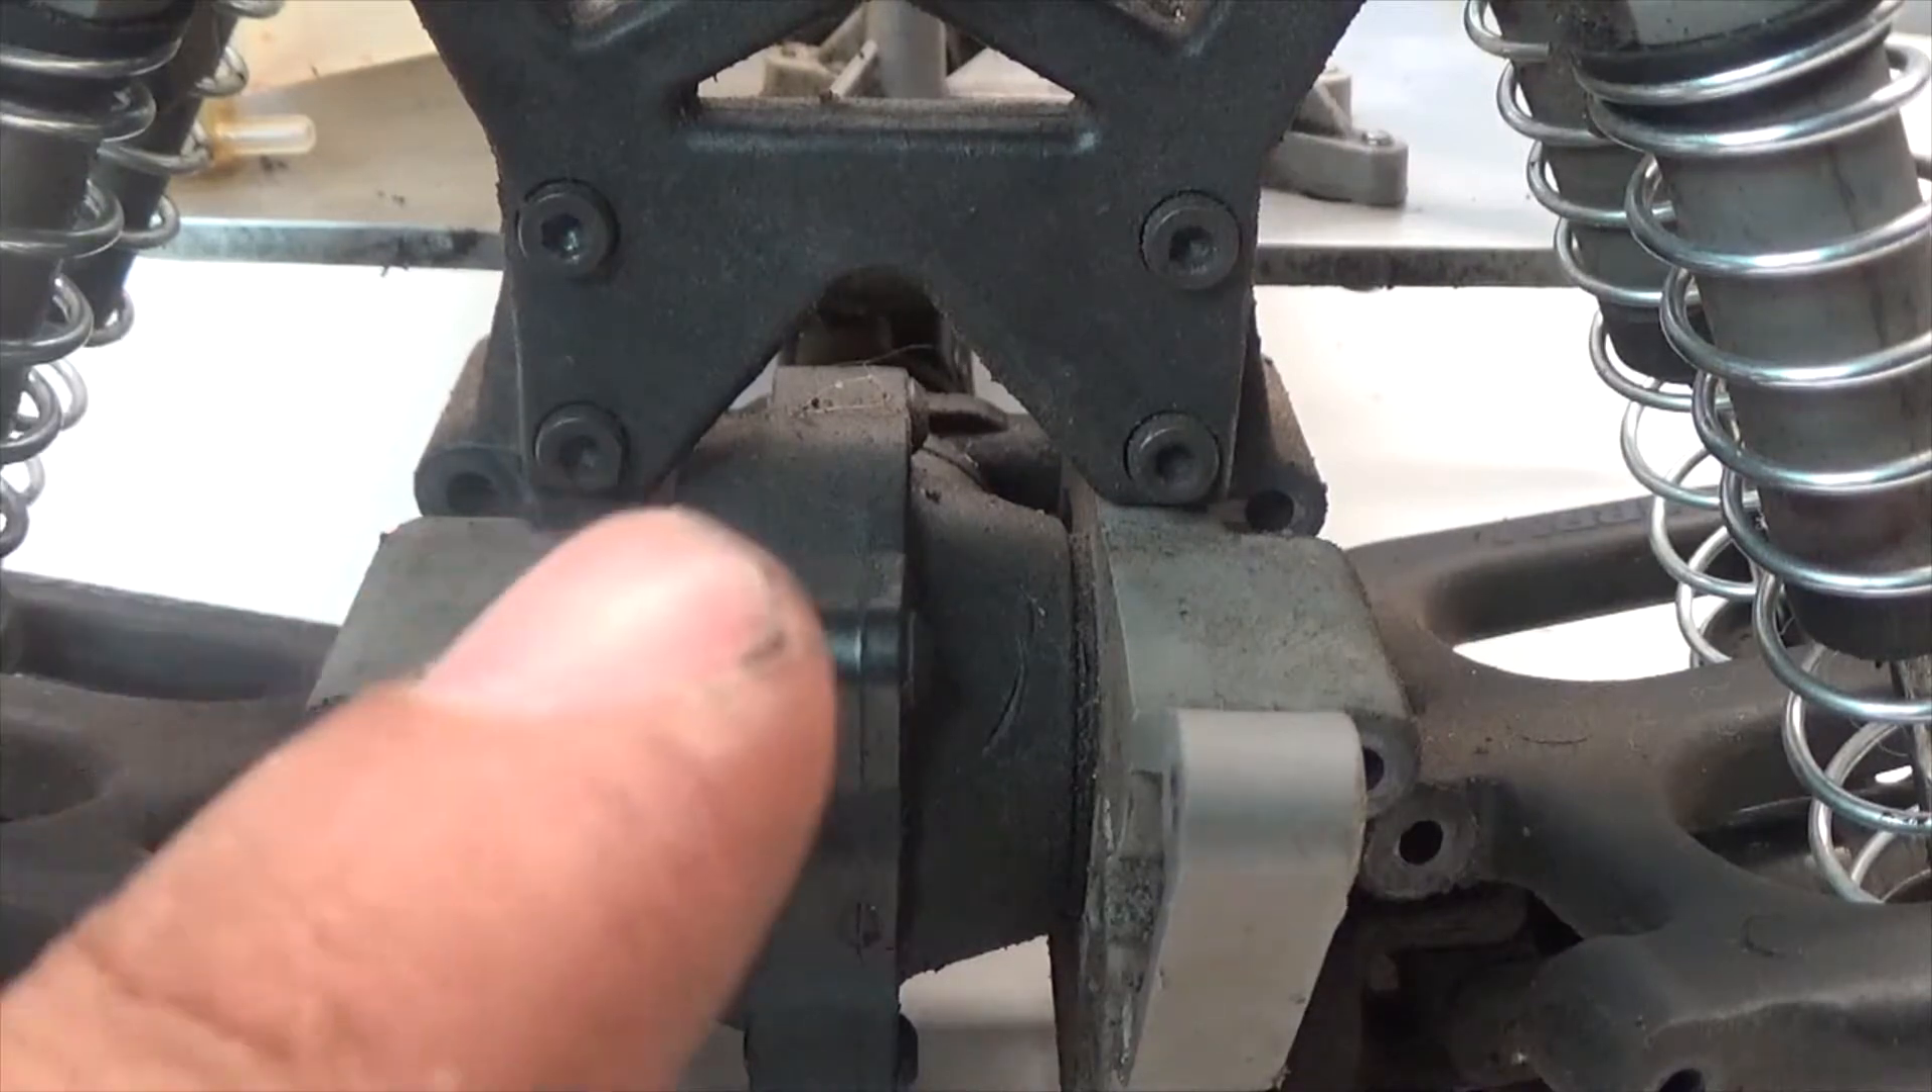All that's left to do to remove the suspension is to remove the four screws that hold the shock tower in place.